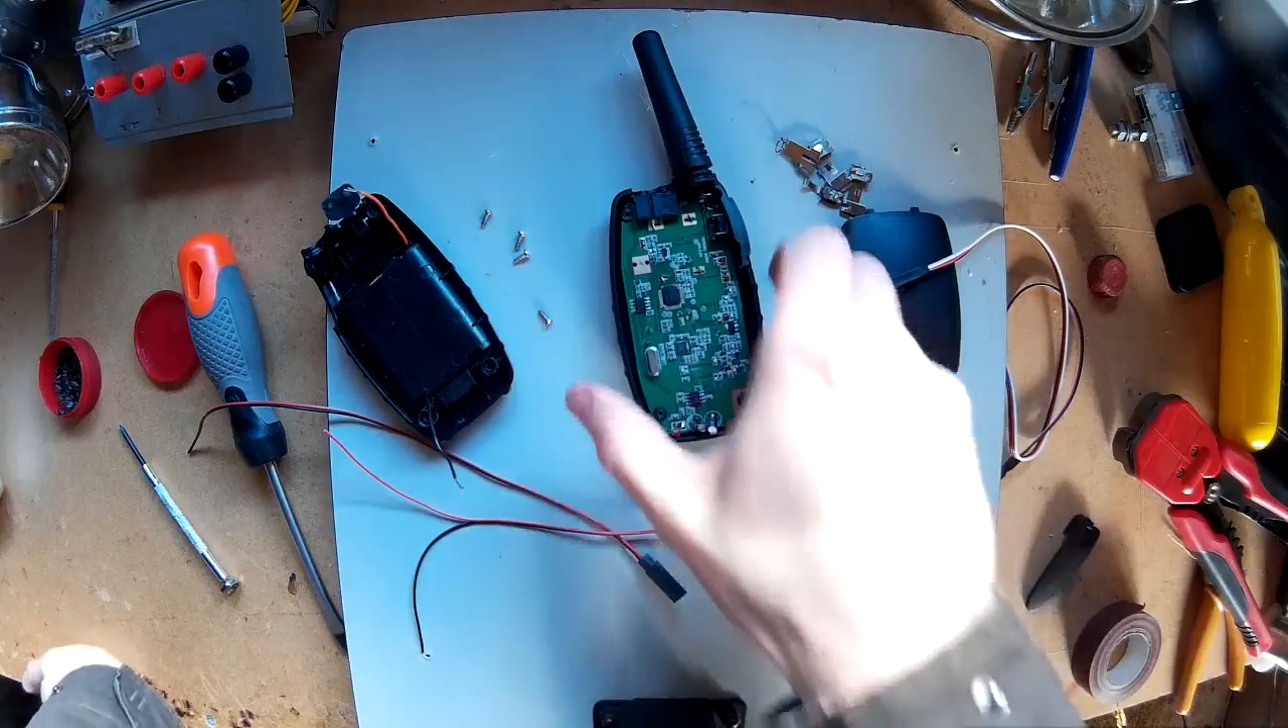I've taken the radio apart, it's just held in by four screws.